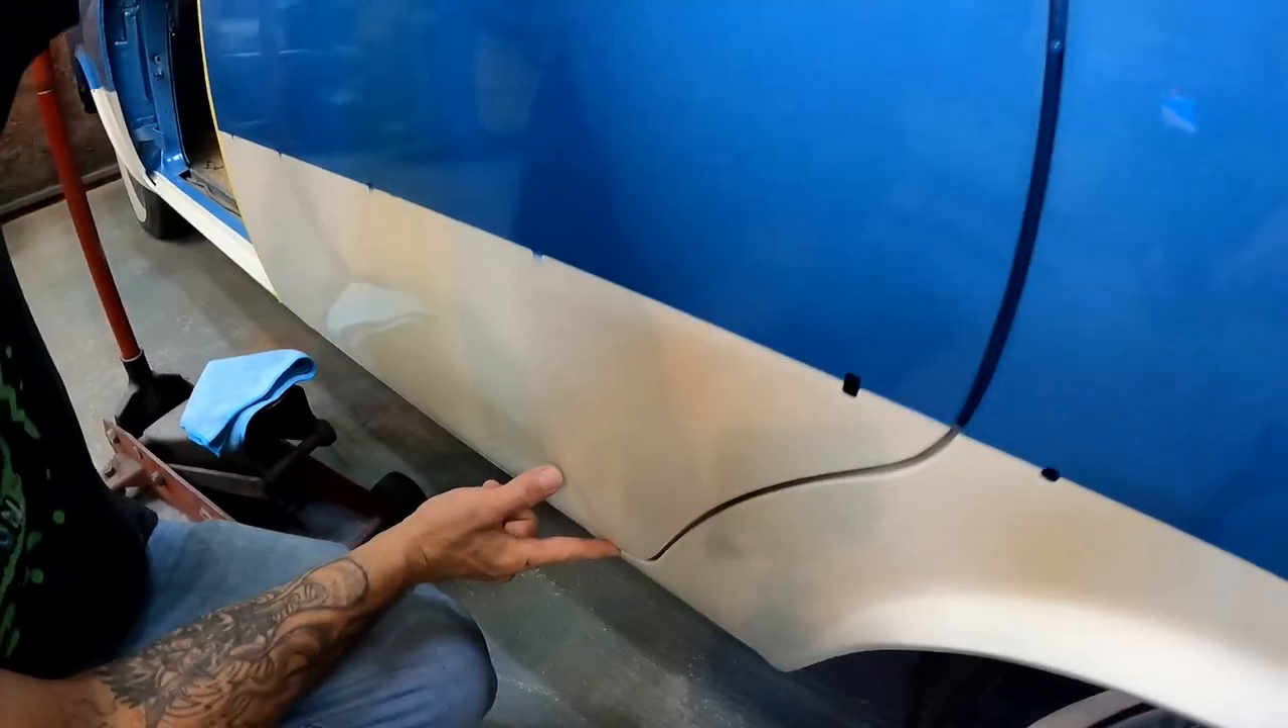There you can see man that is actually a really nice consistent gap all the way through.